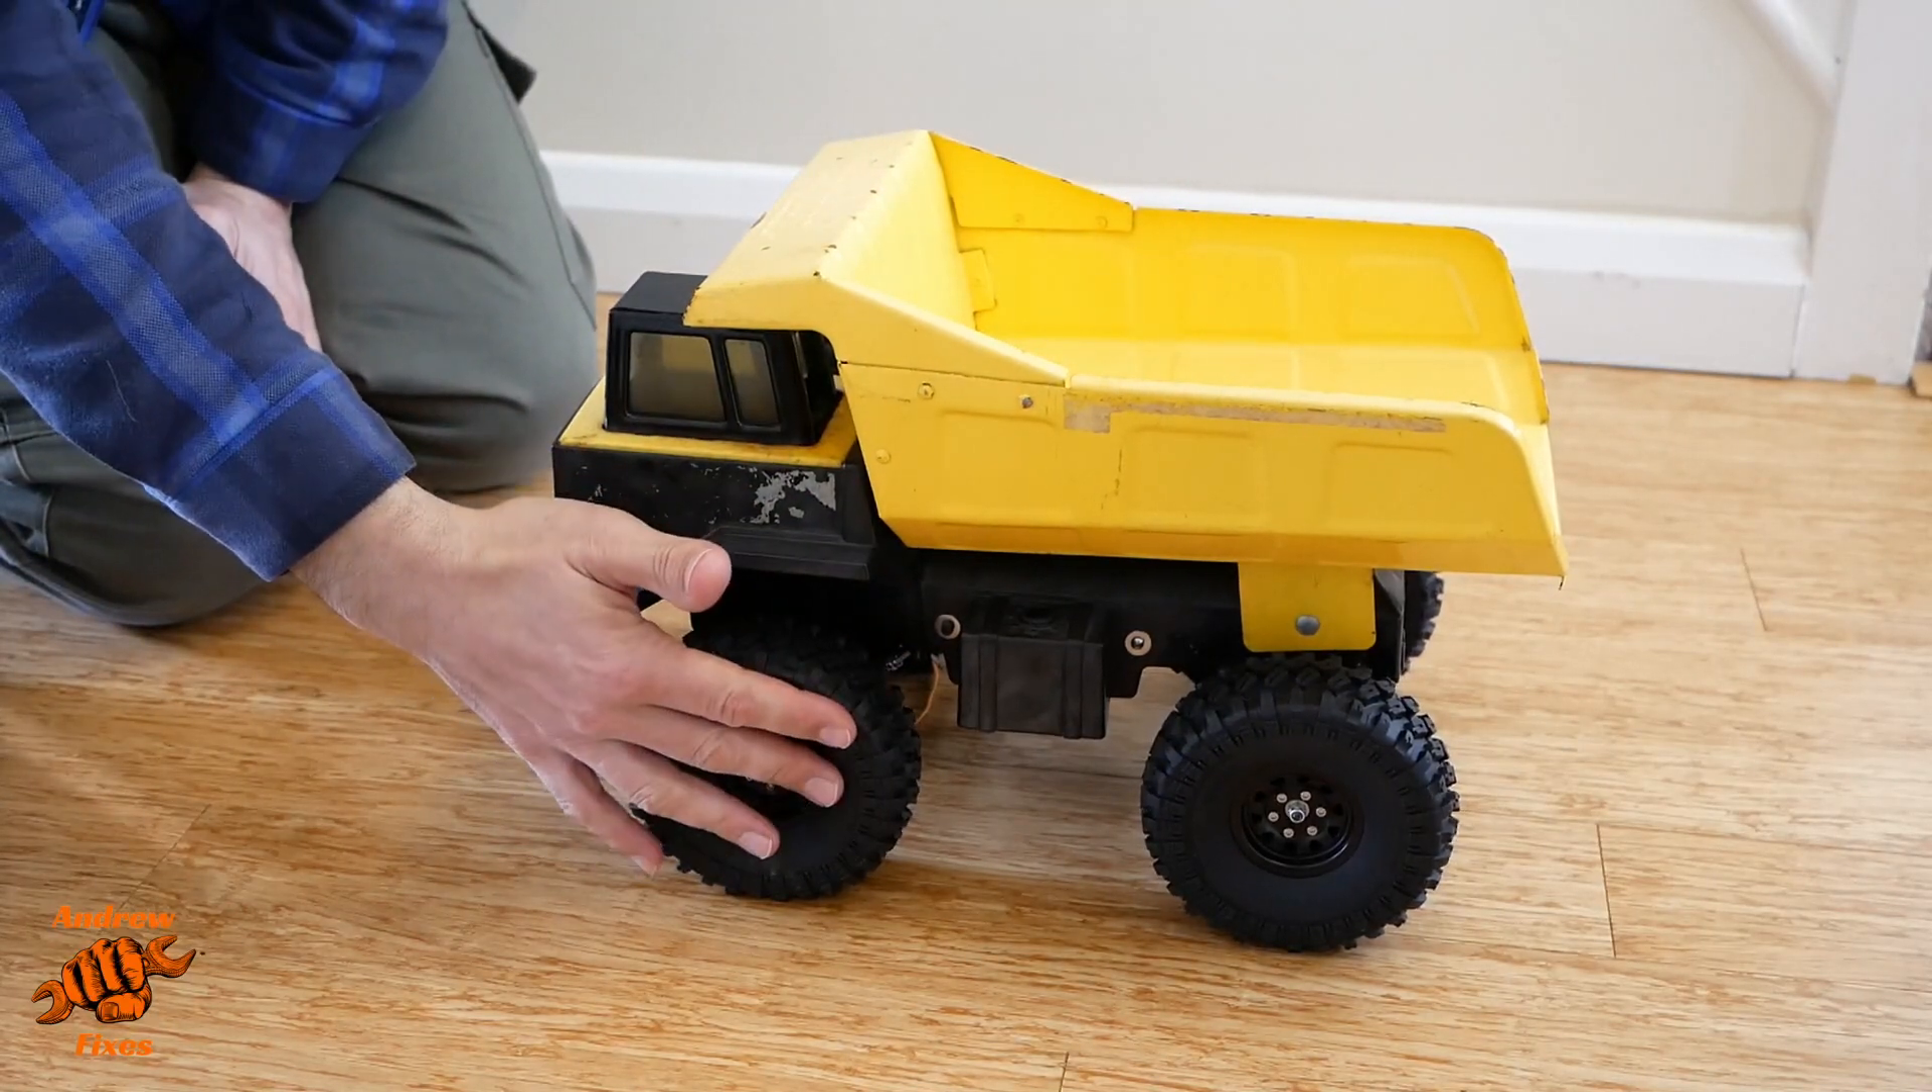Right the conversion has started as you can hopefully tell with the new wheels.